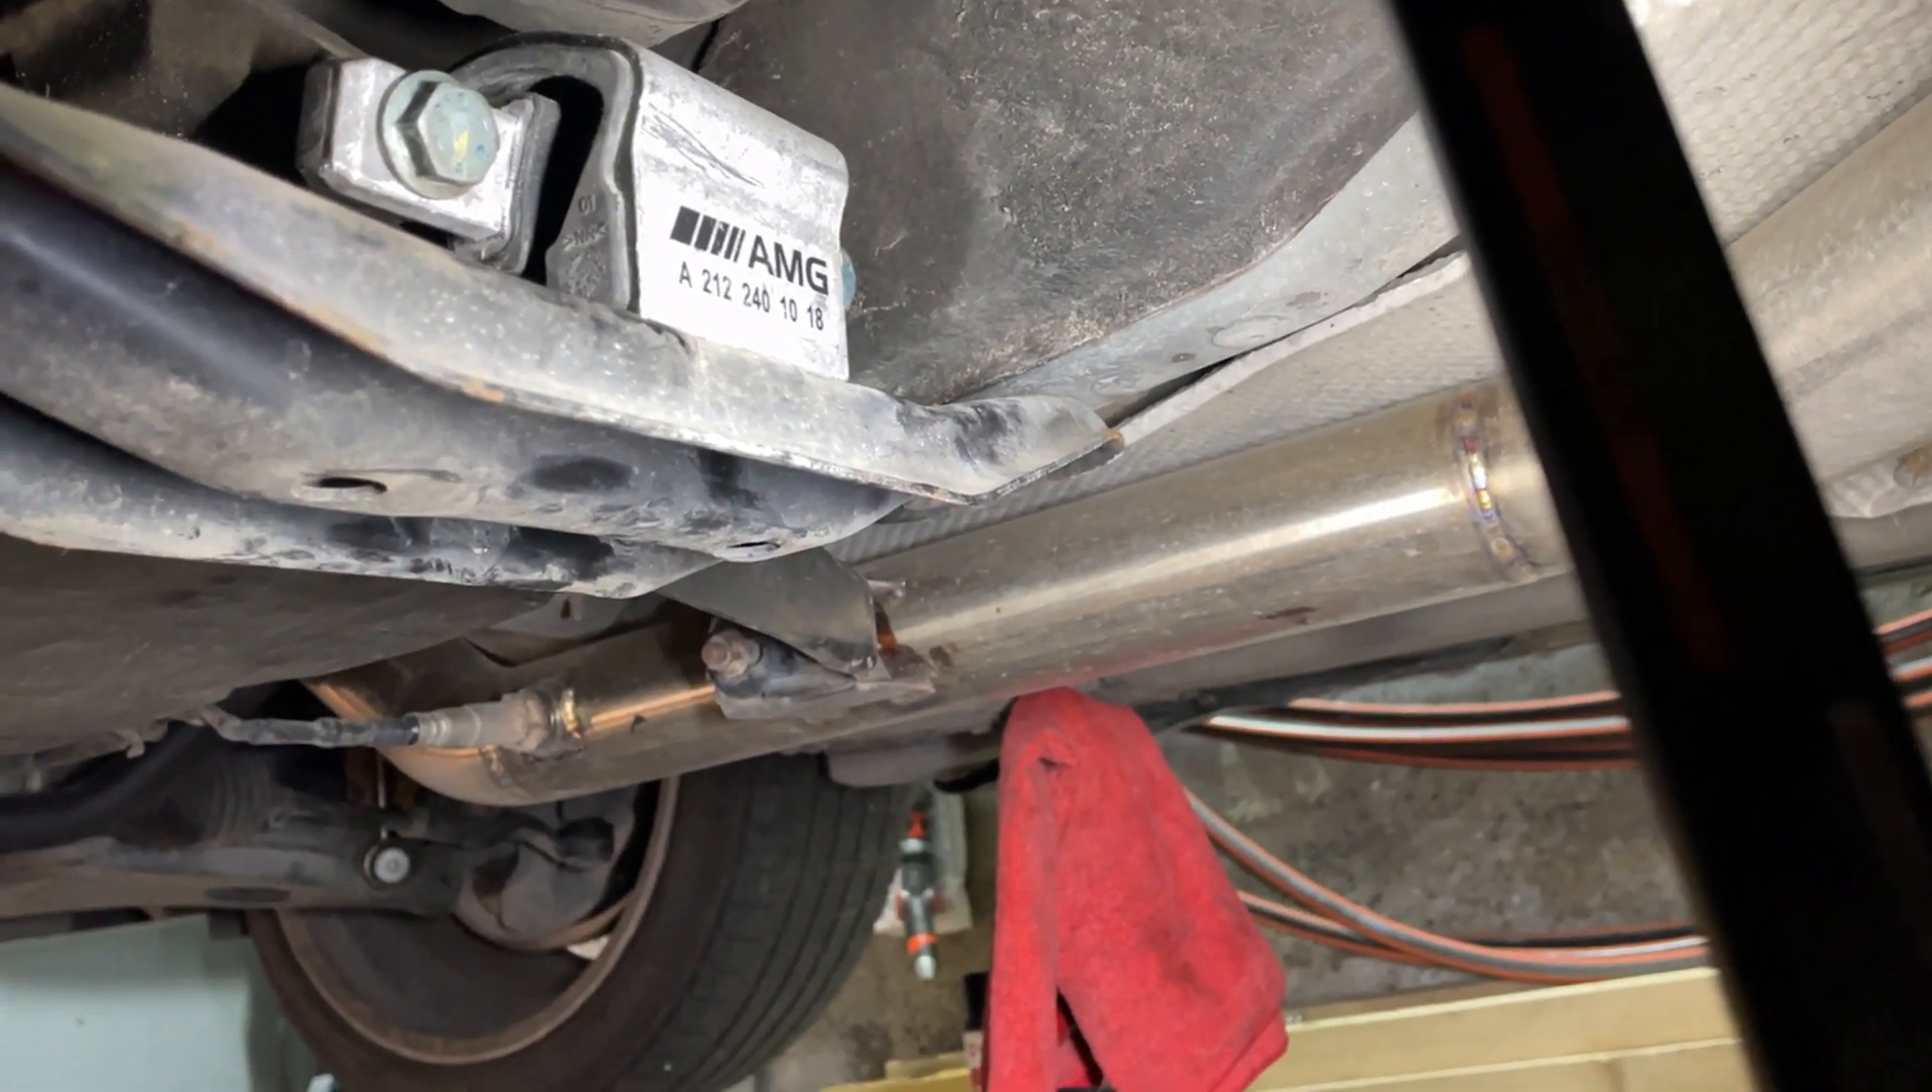Here you can see that new transmission mount is installed on its place and the main difficulties here are to match the bolts with the holes.